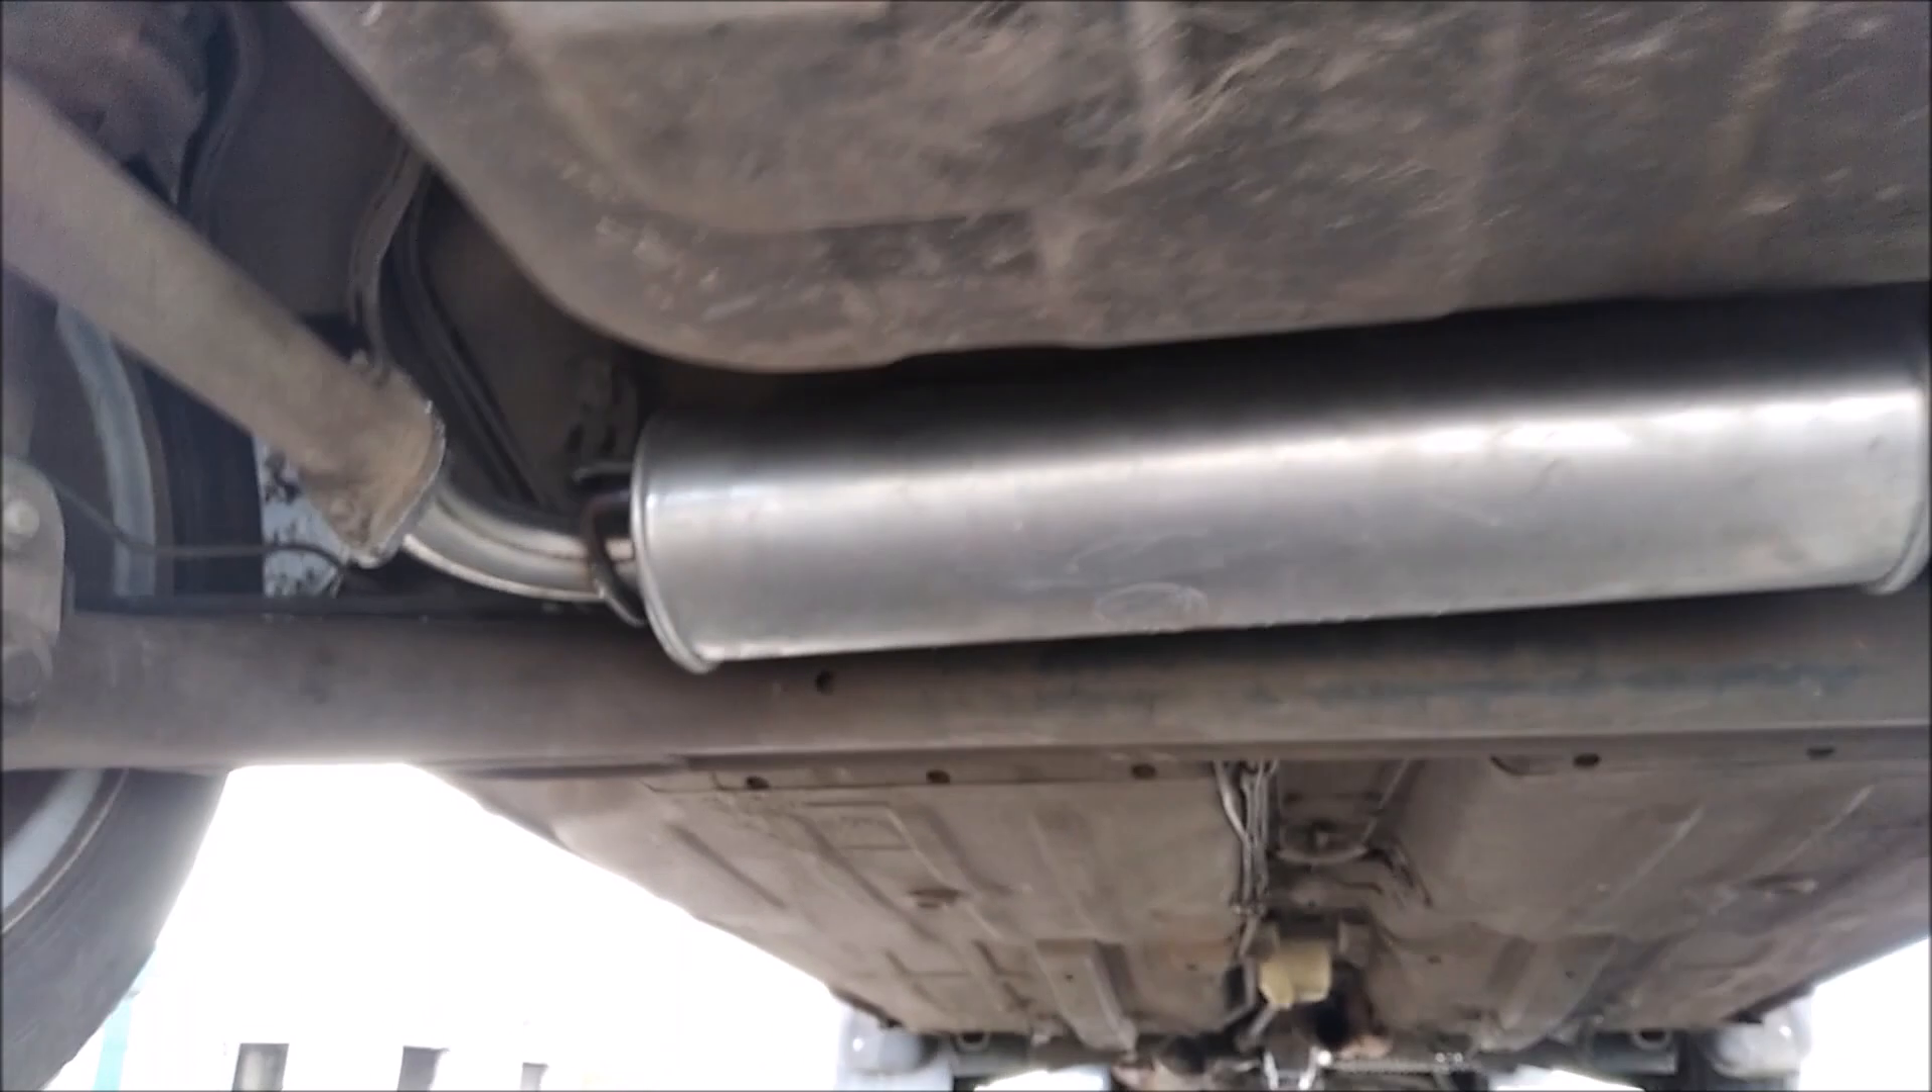Так ребят глушитель стоит все хорошо все отлично.